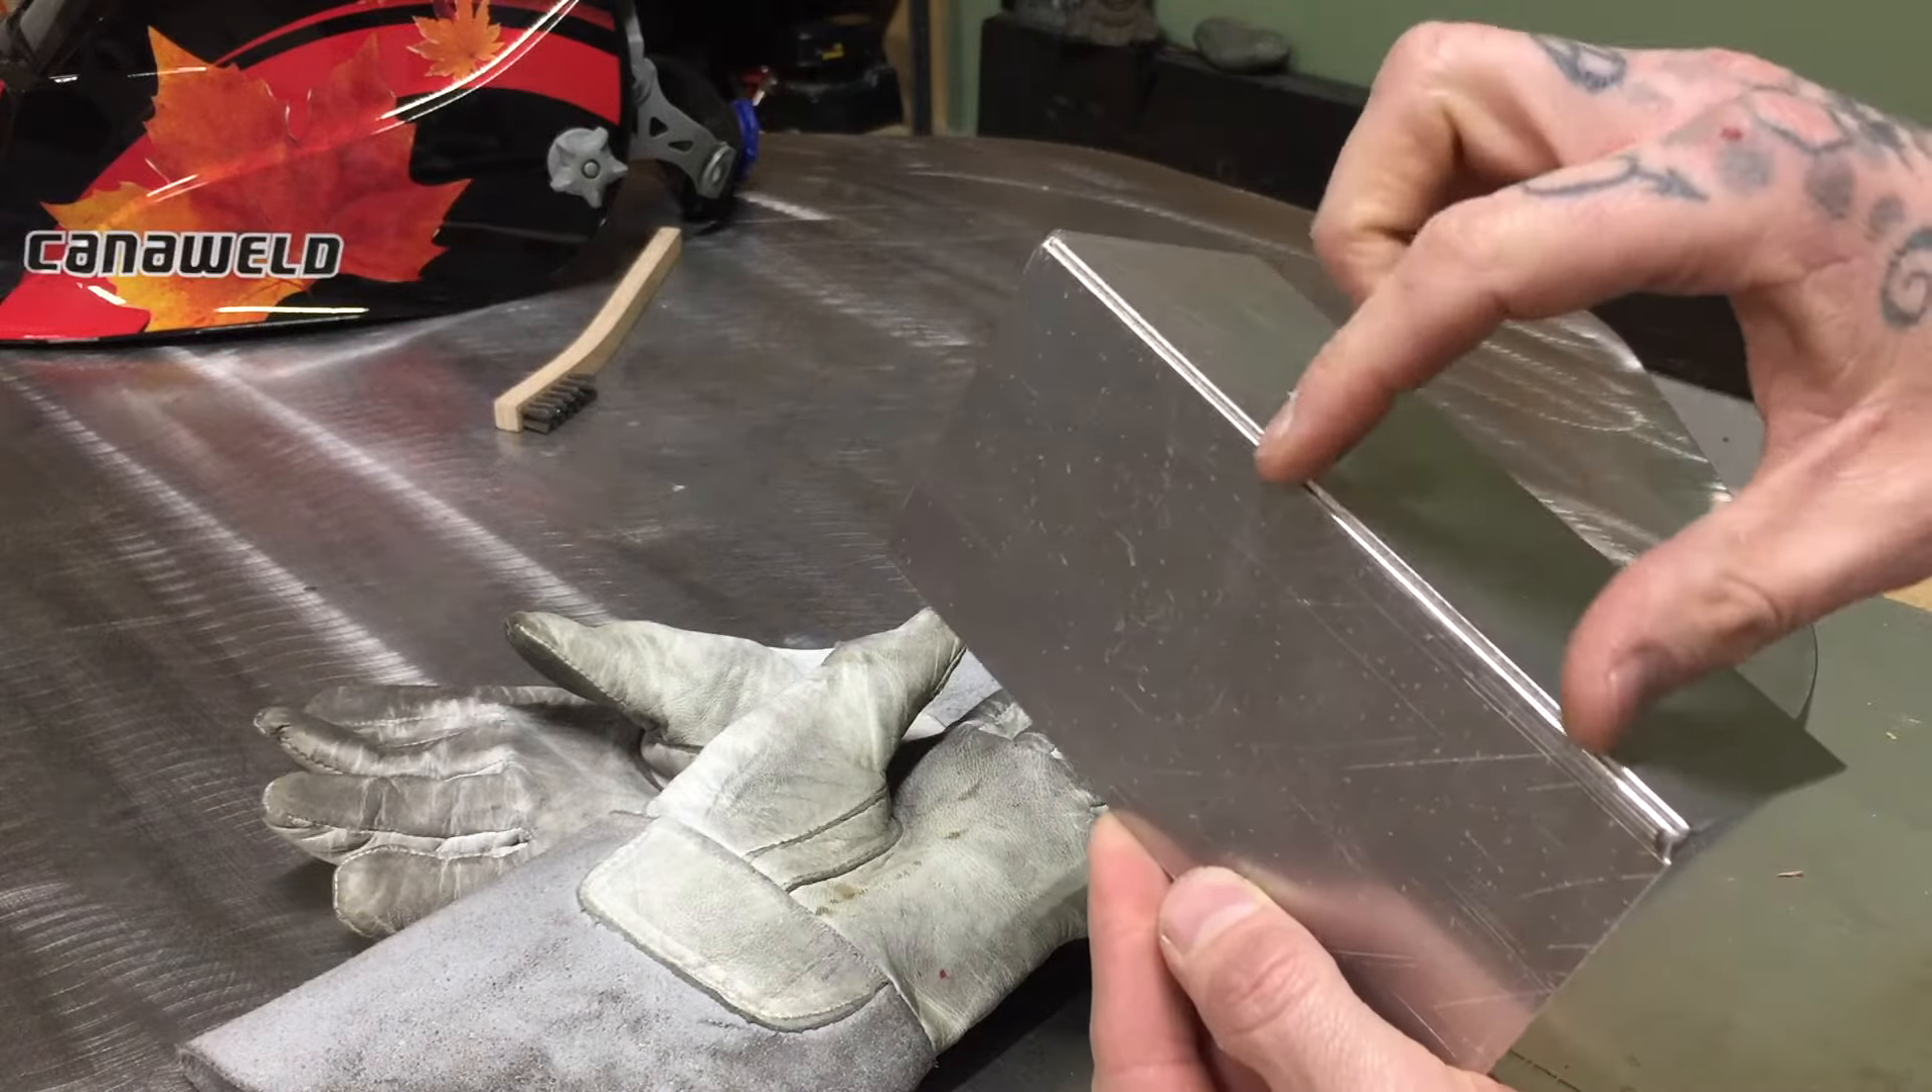But as you can see take a look at this joint it's corner to corner which is good but it's really really straight so you don't have any gaps or anything like that.